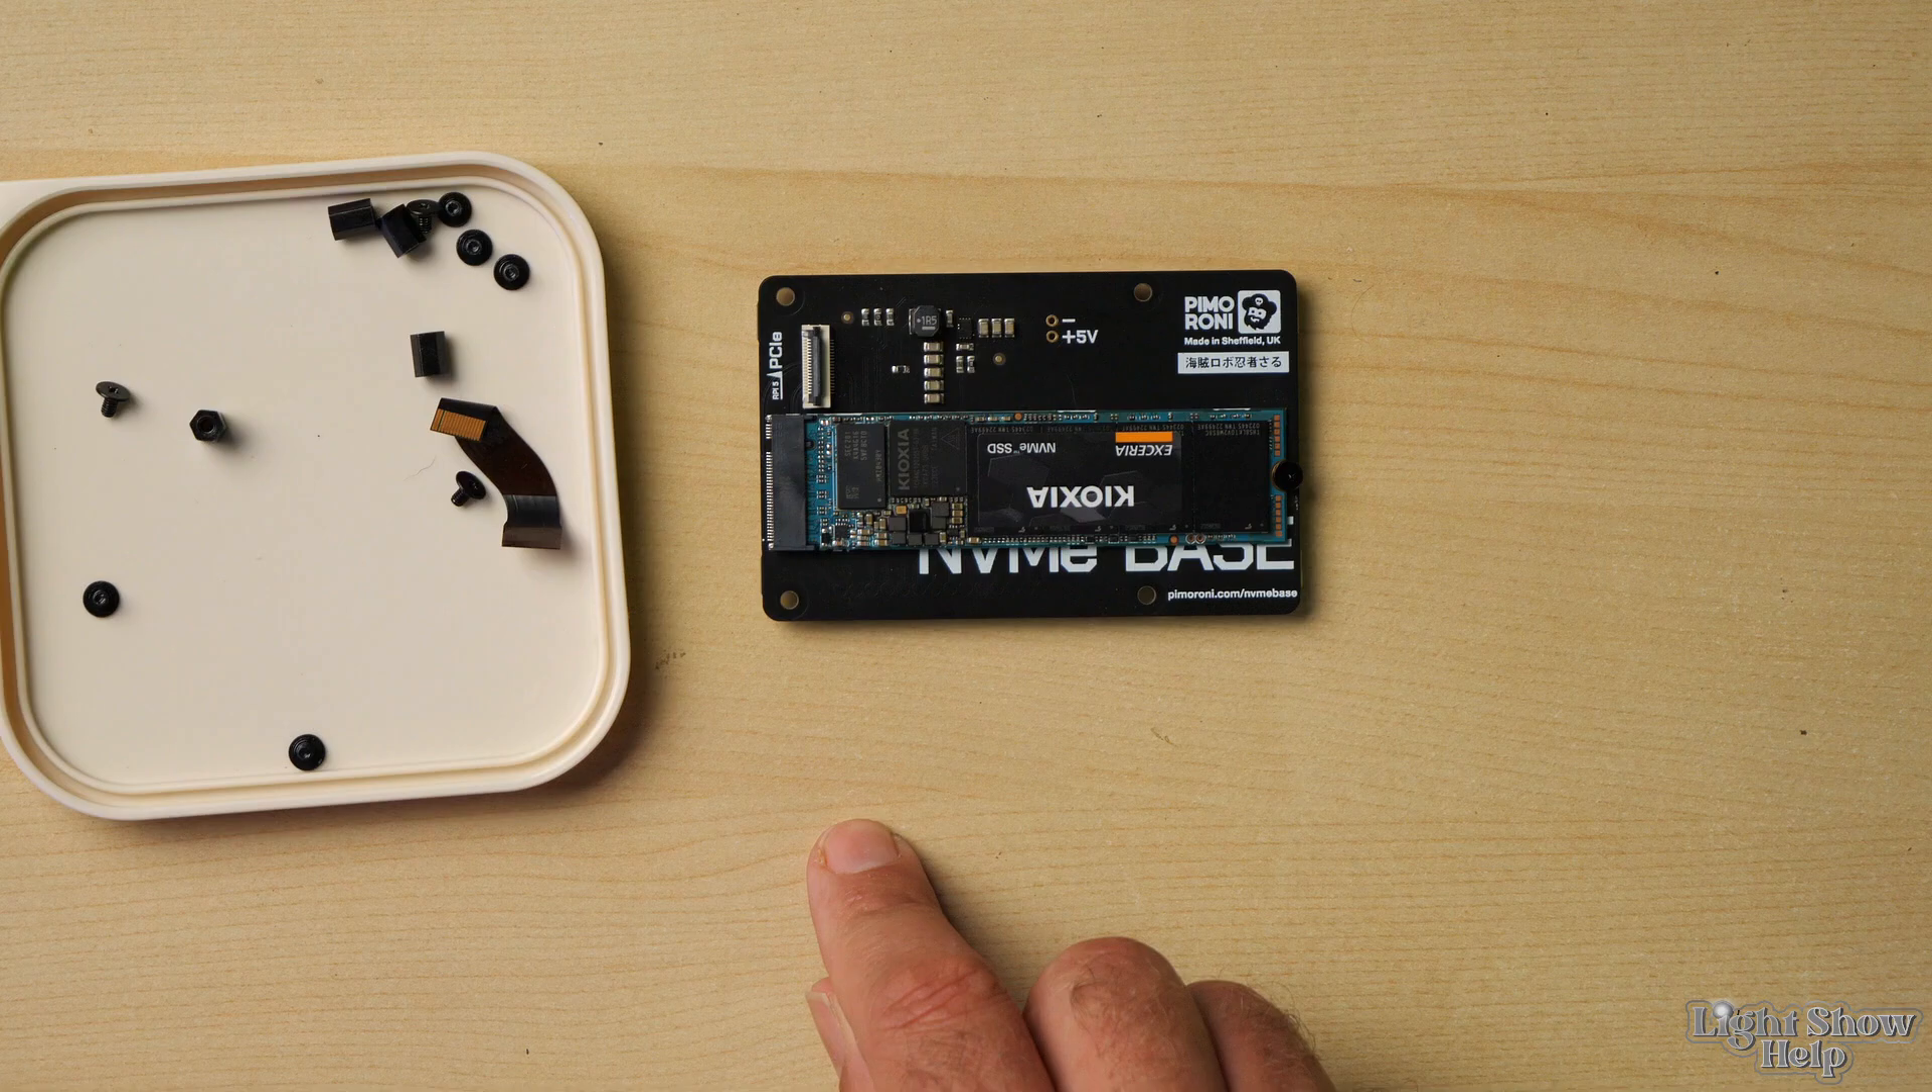So that's the NVMe disk is now mounted on the base.